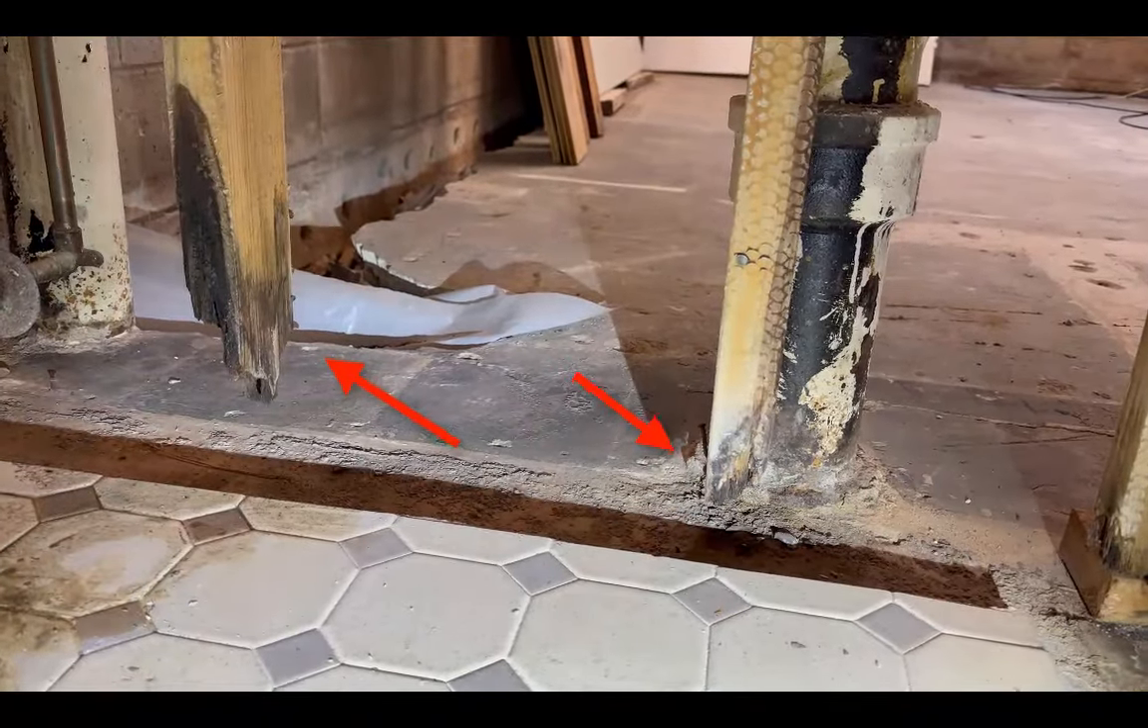Those studs are not touching the floor because the bottom plate completely rotted out. The mortar holding the tile up was holding the wall up as well.